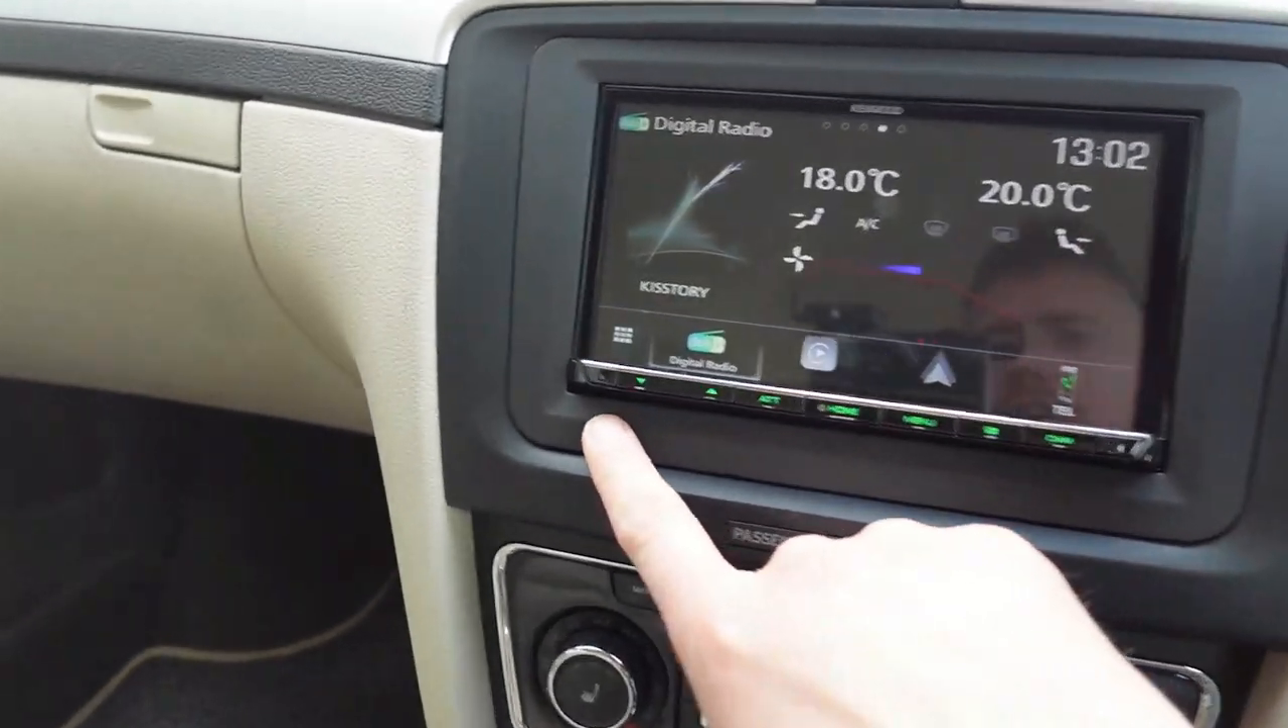This is it installed with a flush fit, matching matte black fascia, which fits perfectly in this interior.